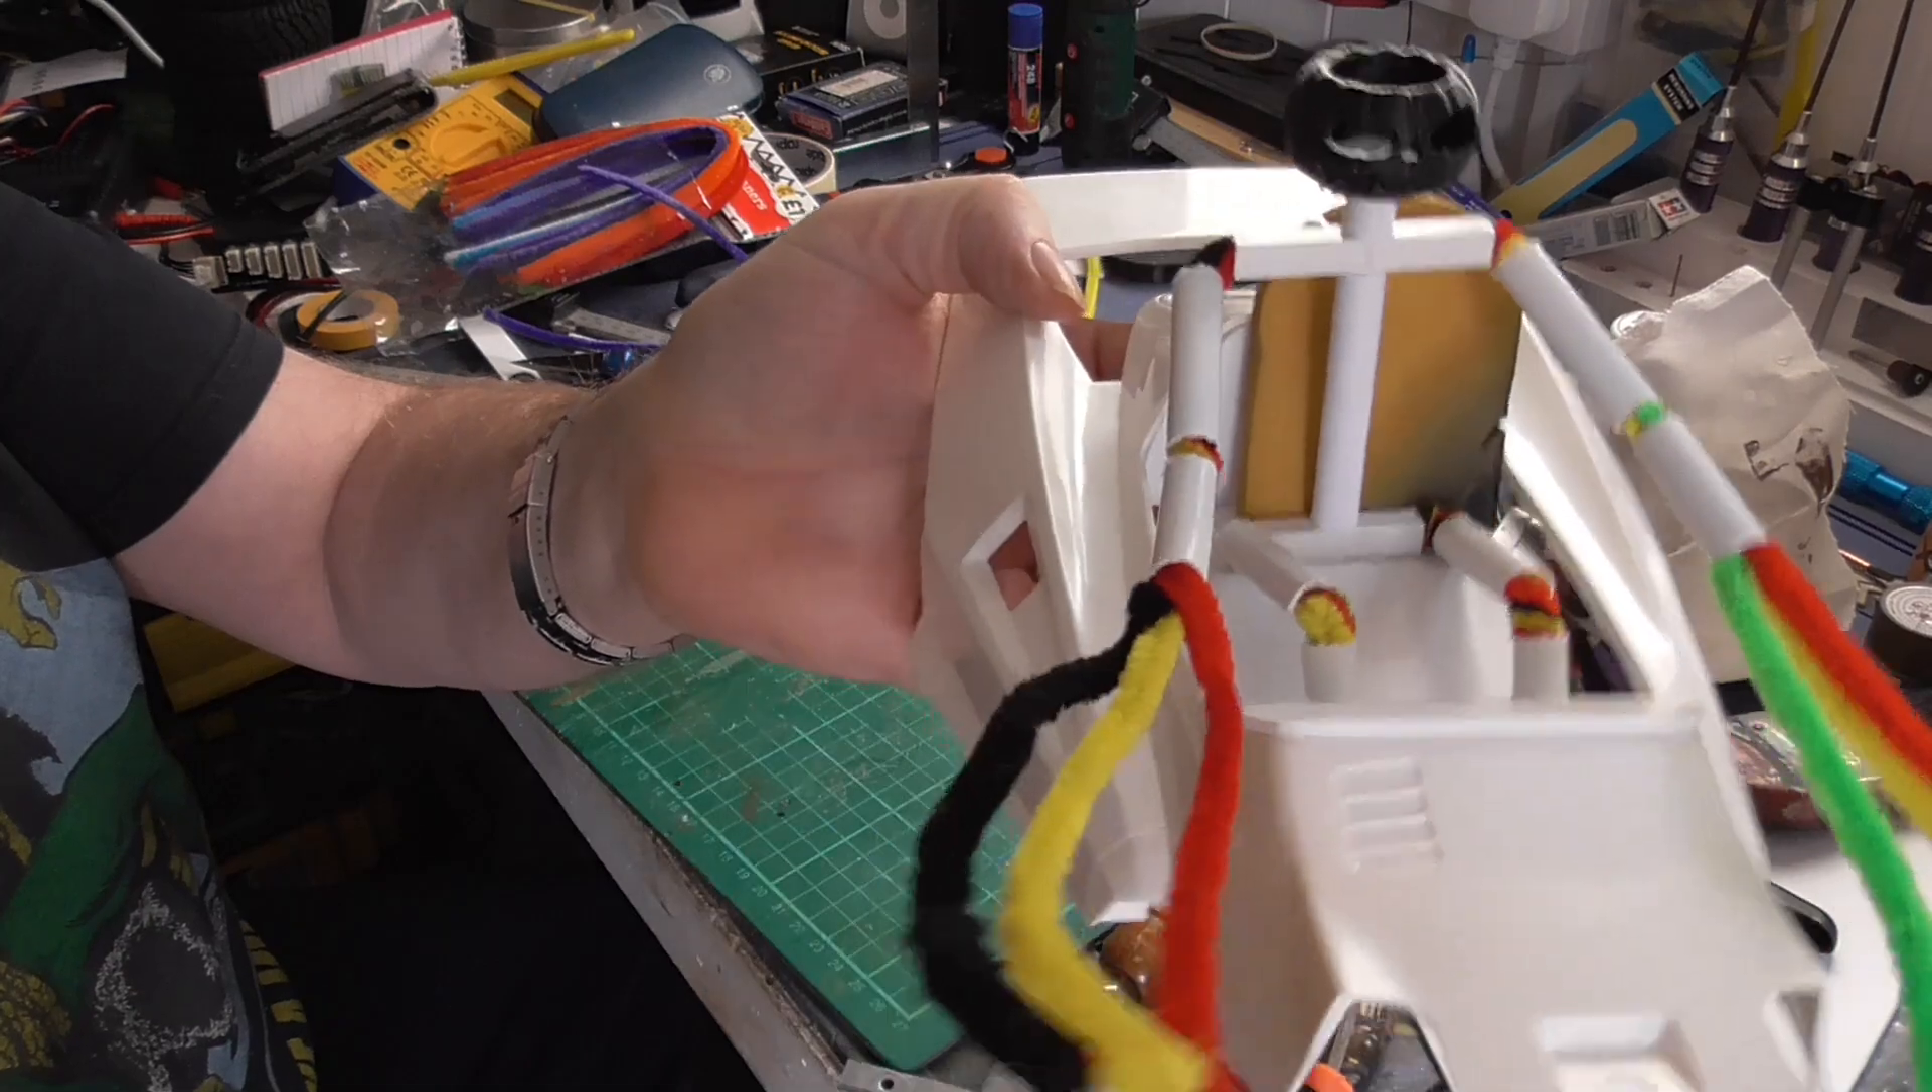Well I've made a rough armature type body out of plastic tube pipe cleaners and that's the stage I am at now.